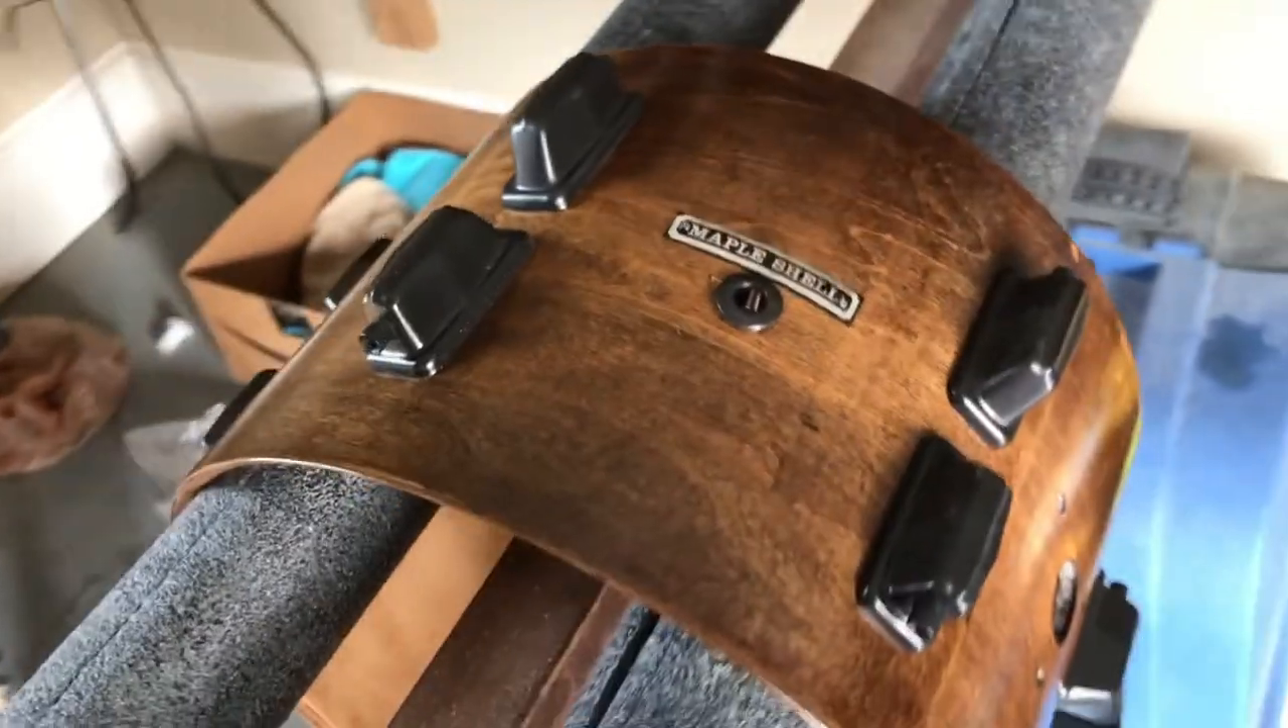So, if you see, I put the badges on, and we got our grommet.